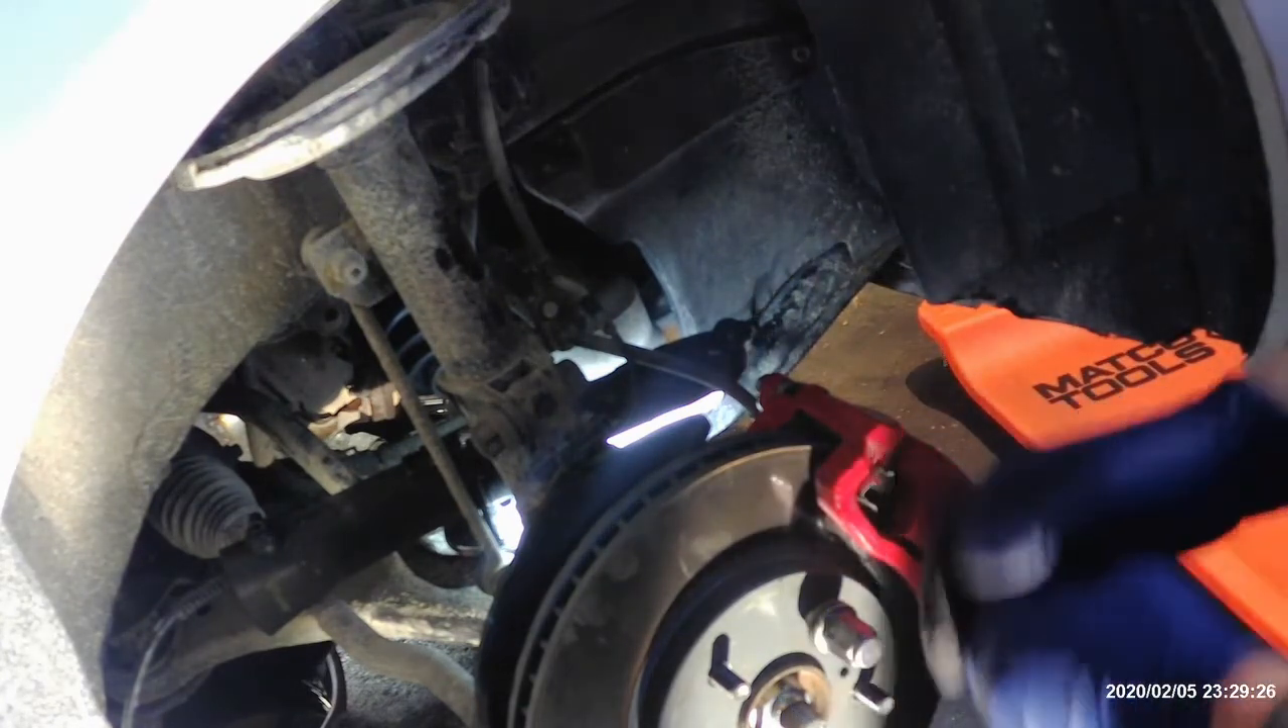All right so all we got left now is the wheel.